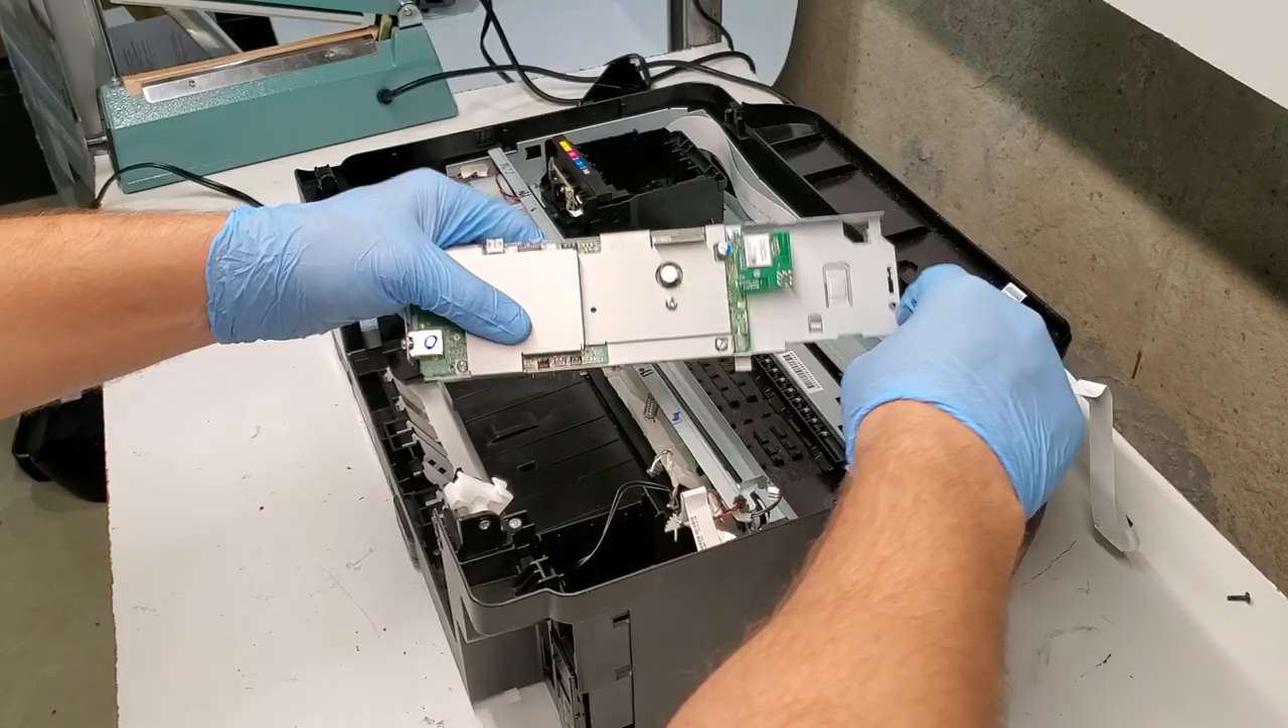So, the formatter board is out.